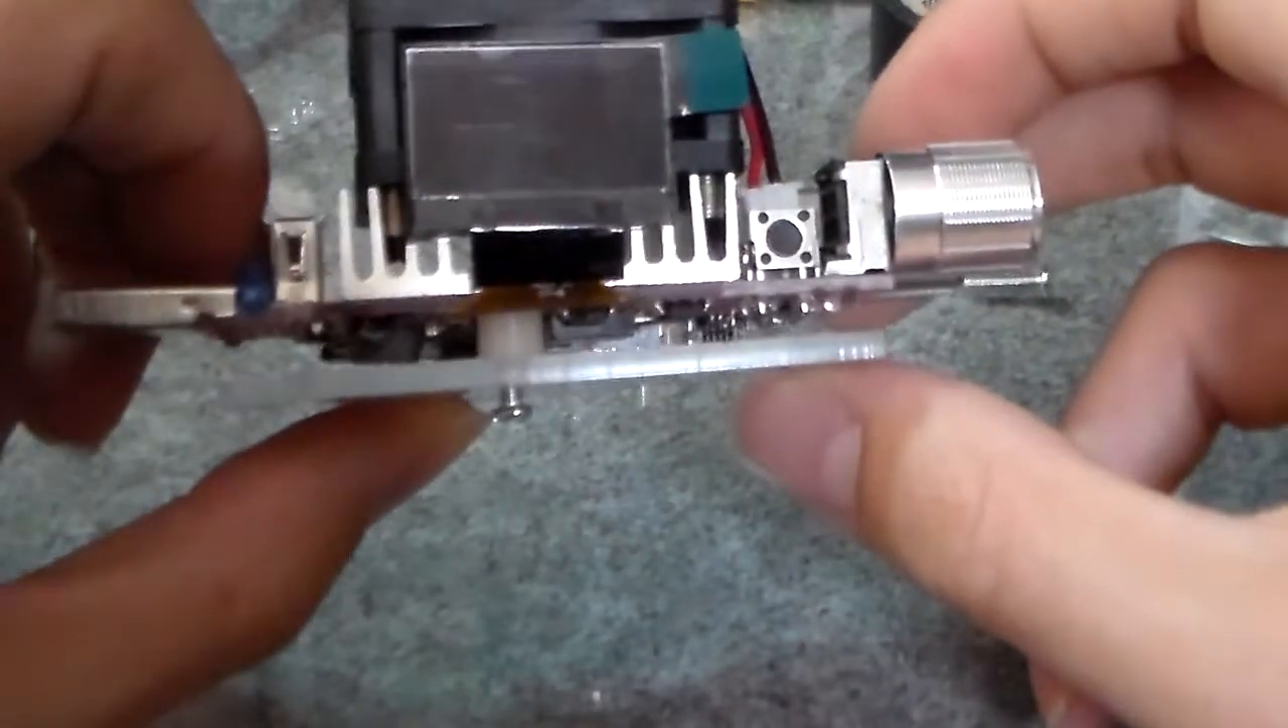And, unfortunately, these screws do not recess or anything. So, if you put it flat on something, the screws kind of protrude.